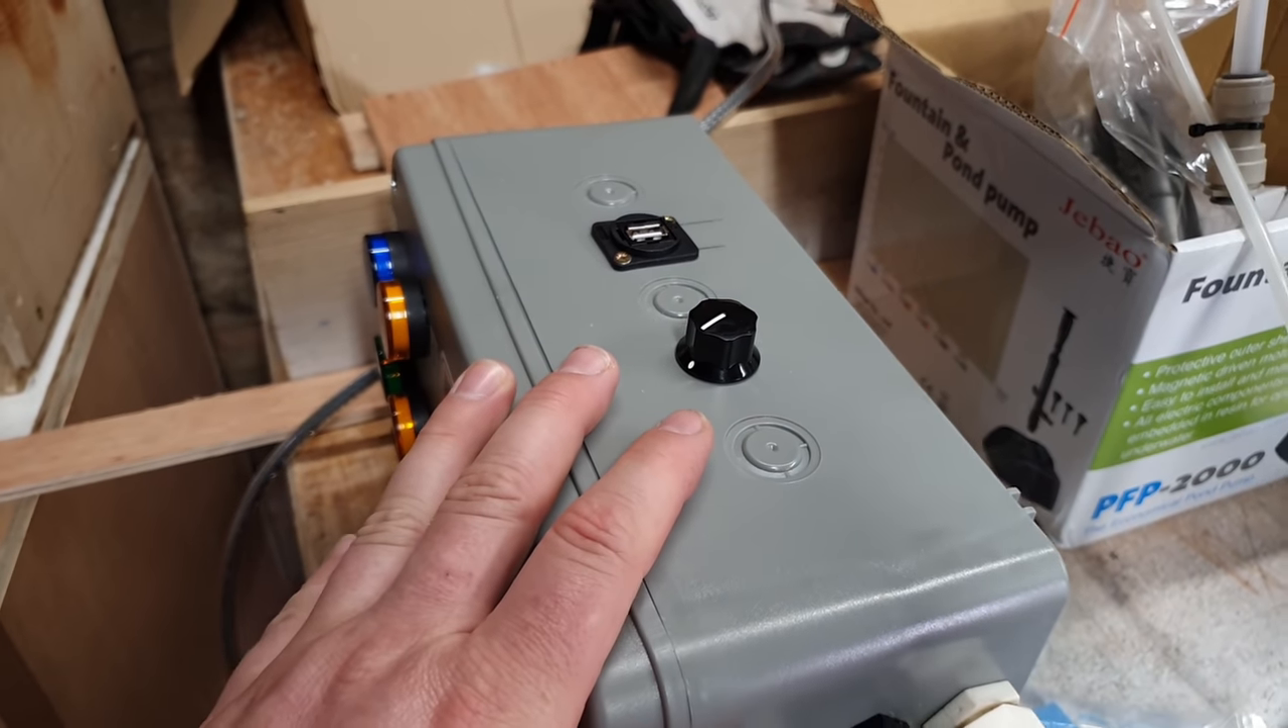On the side here we've managed to install the potentiometer.